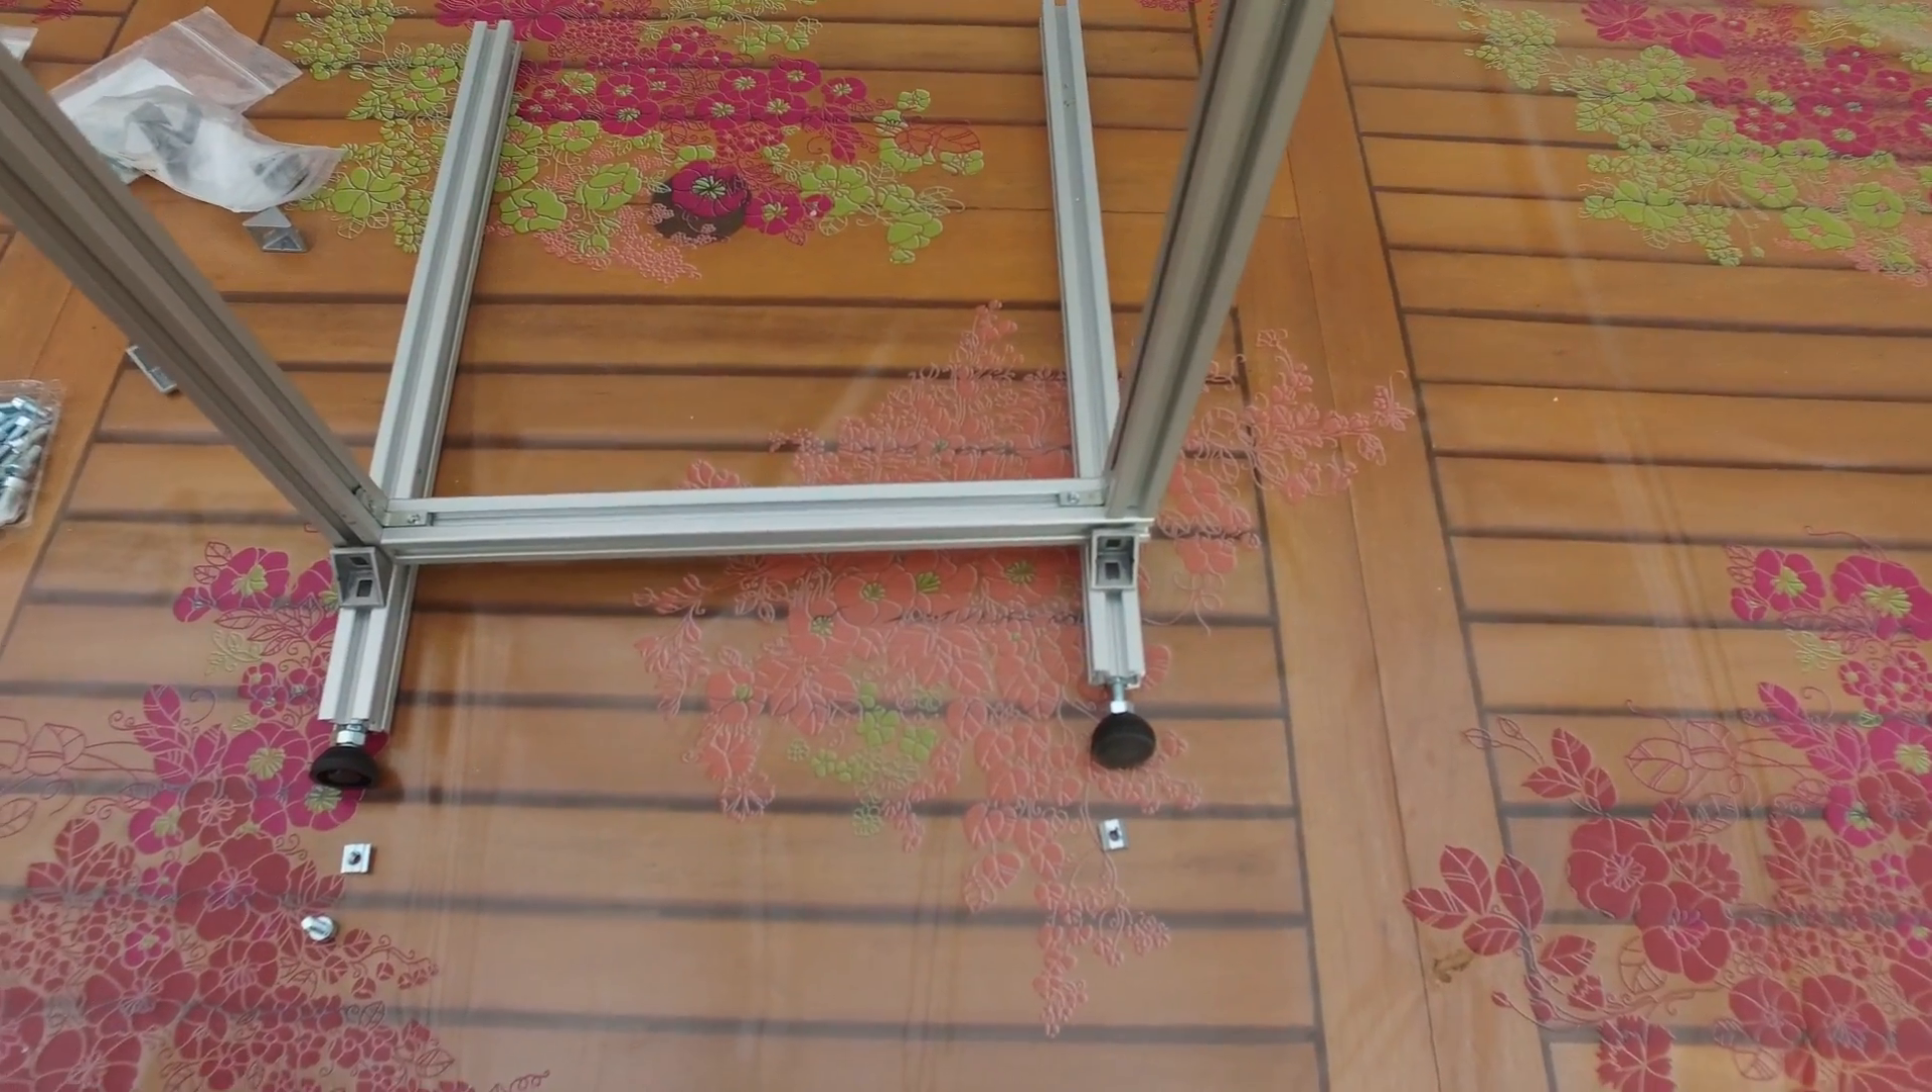Jetzt seht ihr den Rahmen schon mal an zwei Füßen befestigt.